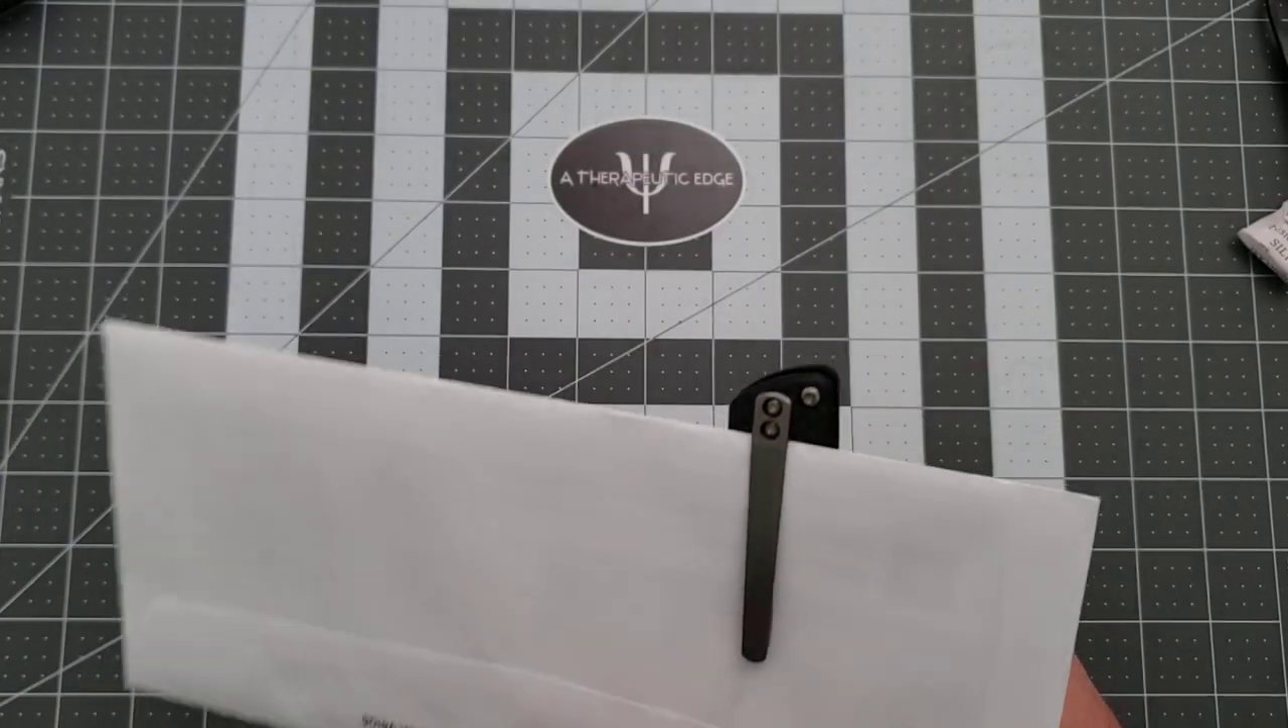As you can see, there's a little bit of knife sticking out. But, it's not bad.